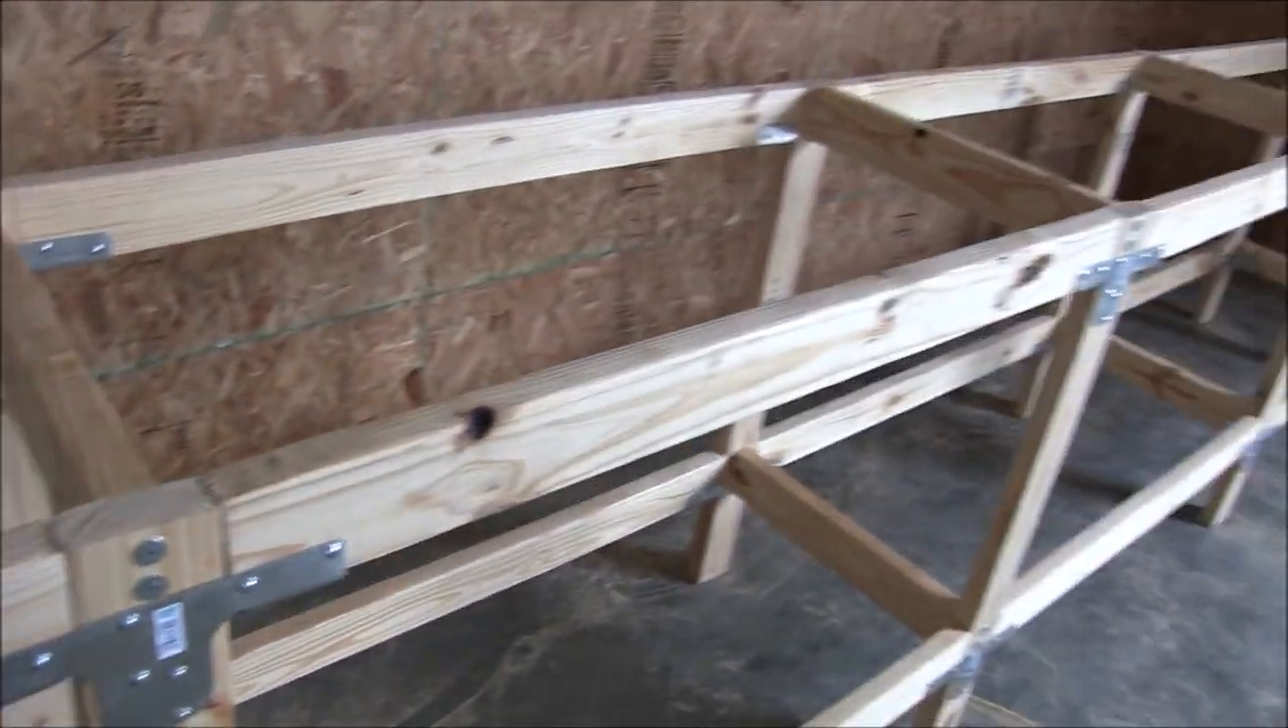I got my supports going across.